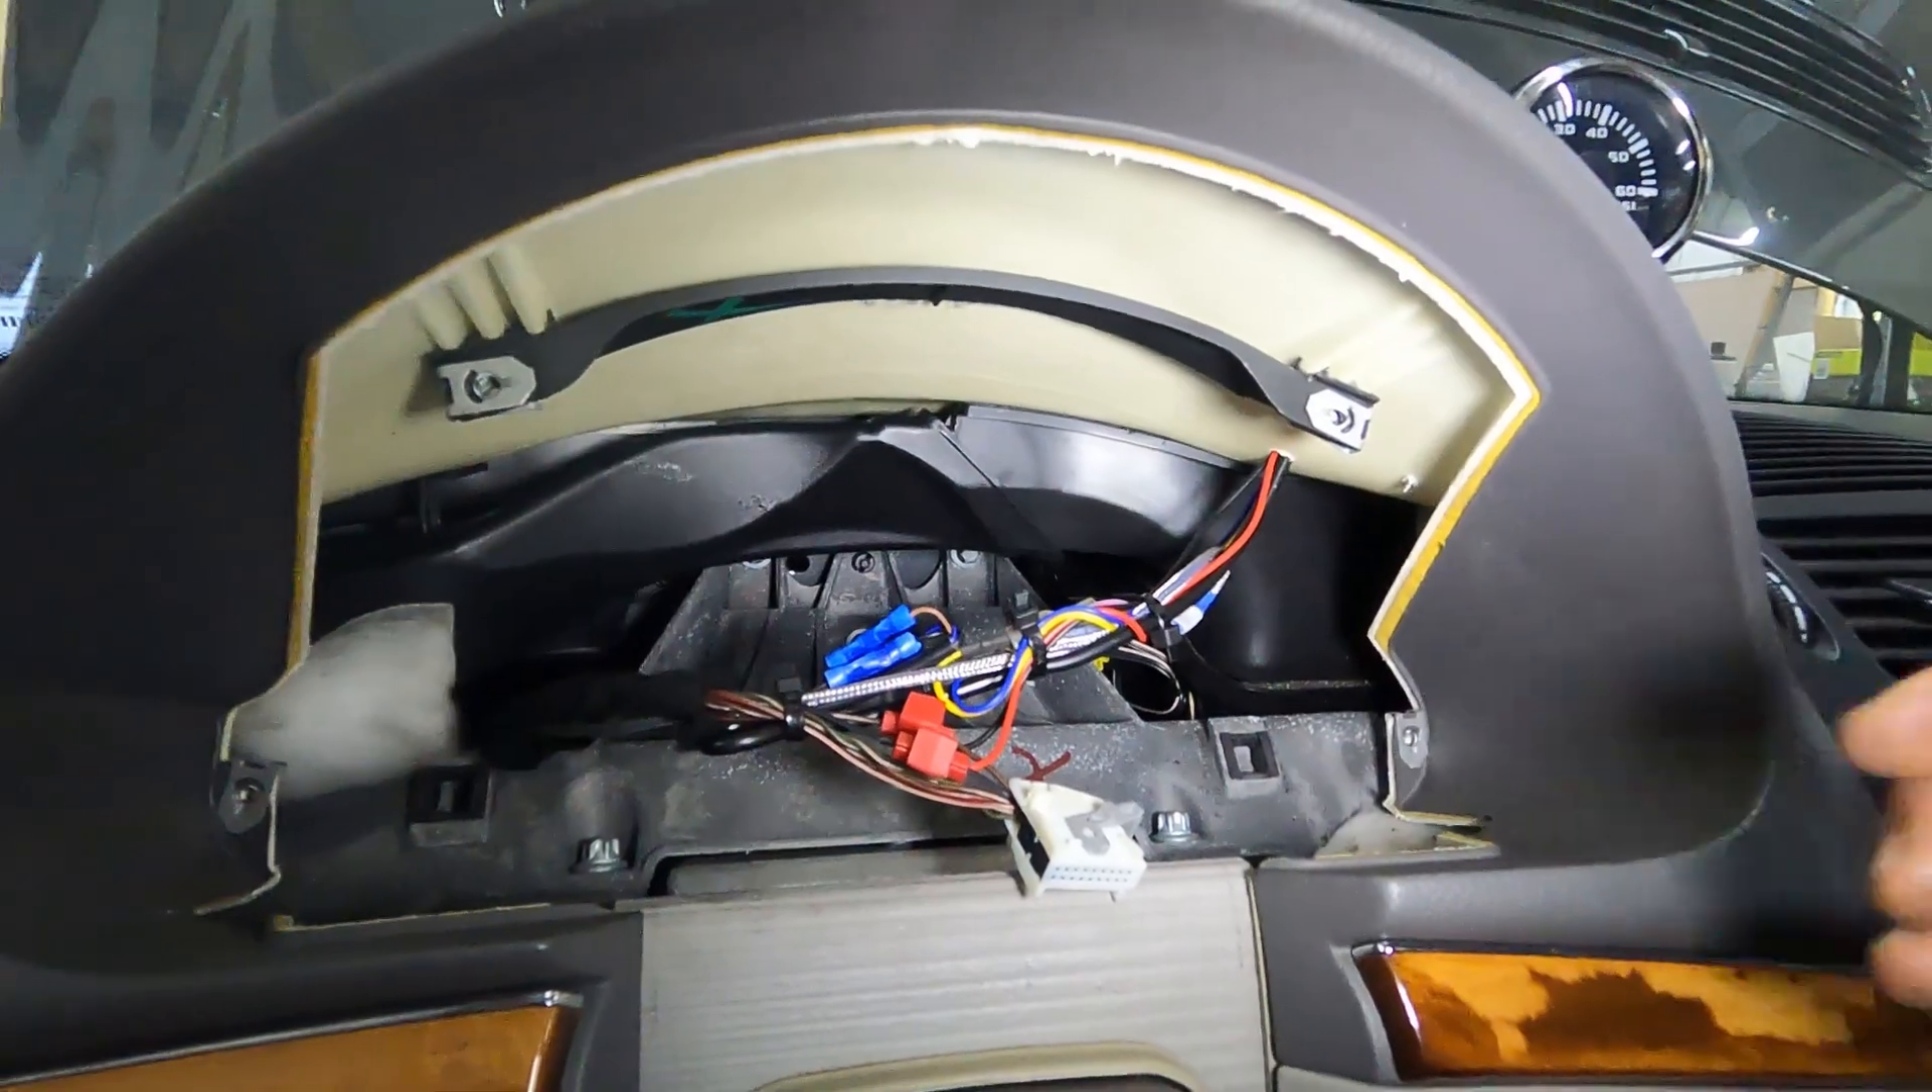I've removed, I've removed the cluster.